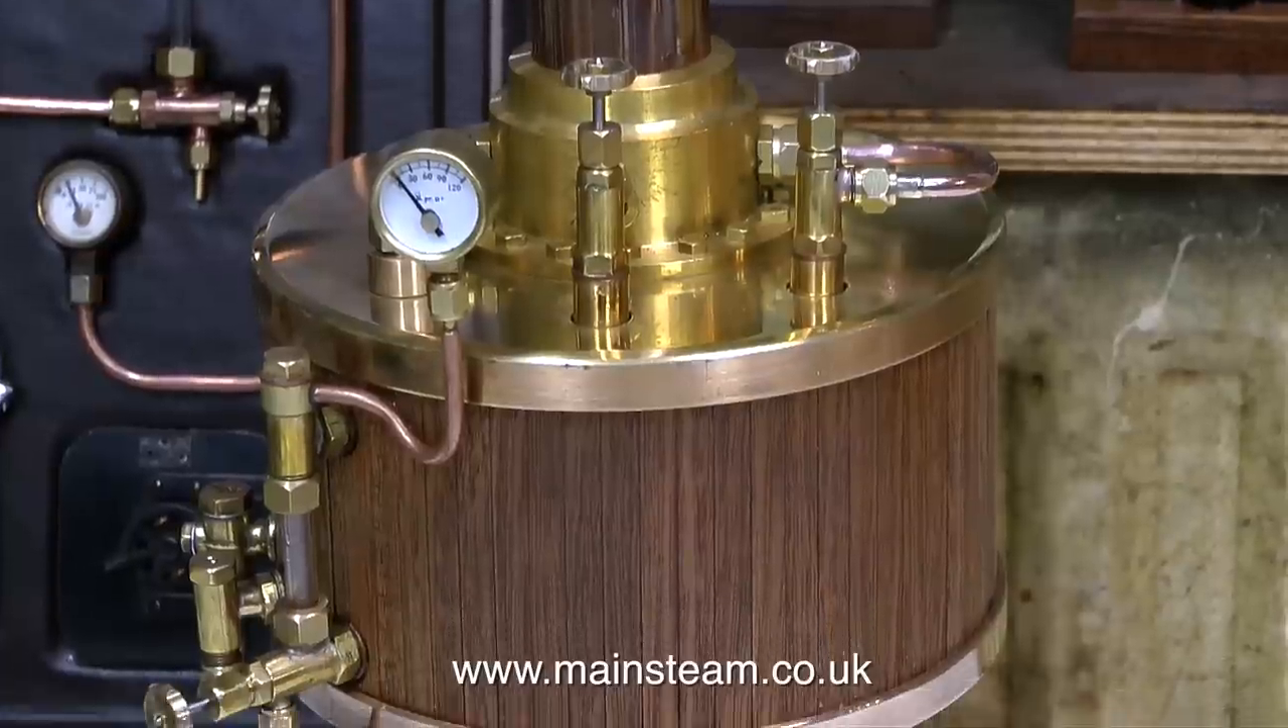So once the paint had dried I reassembled the boiler and here it is.